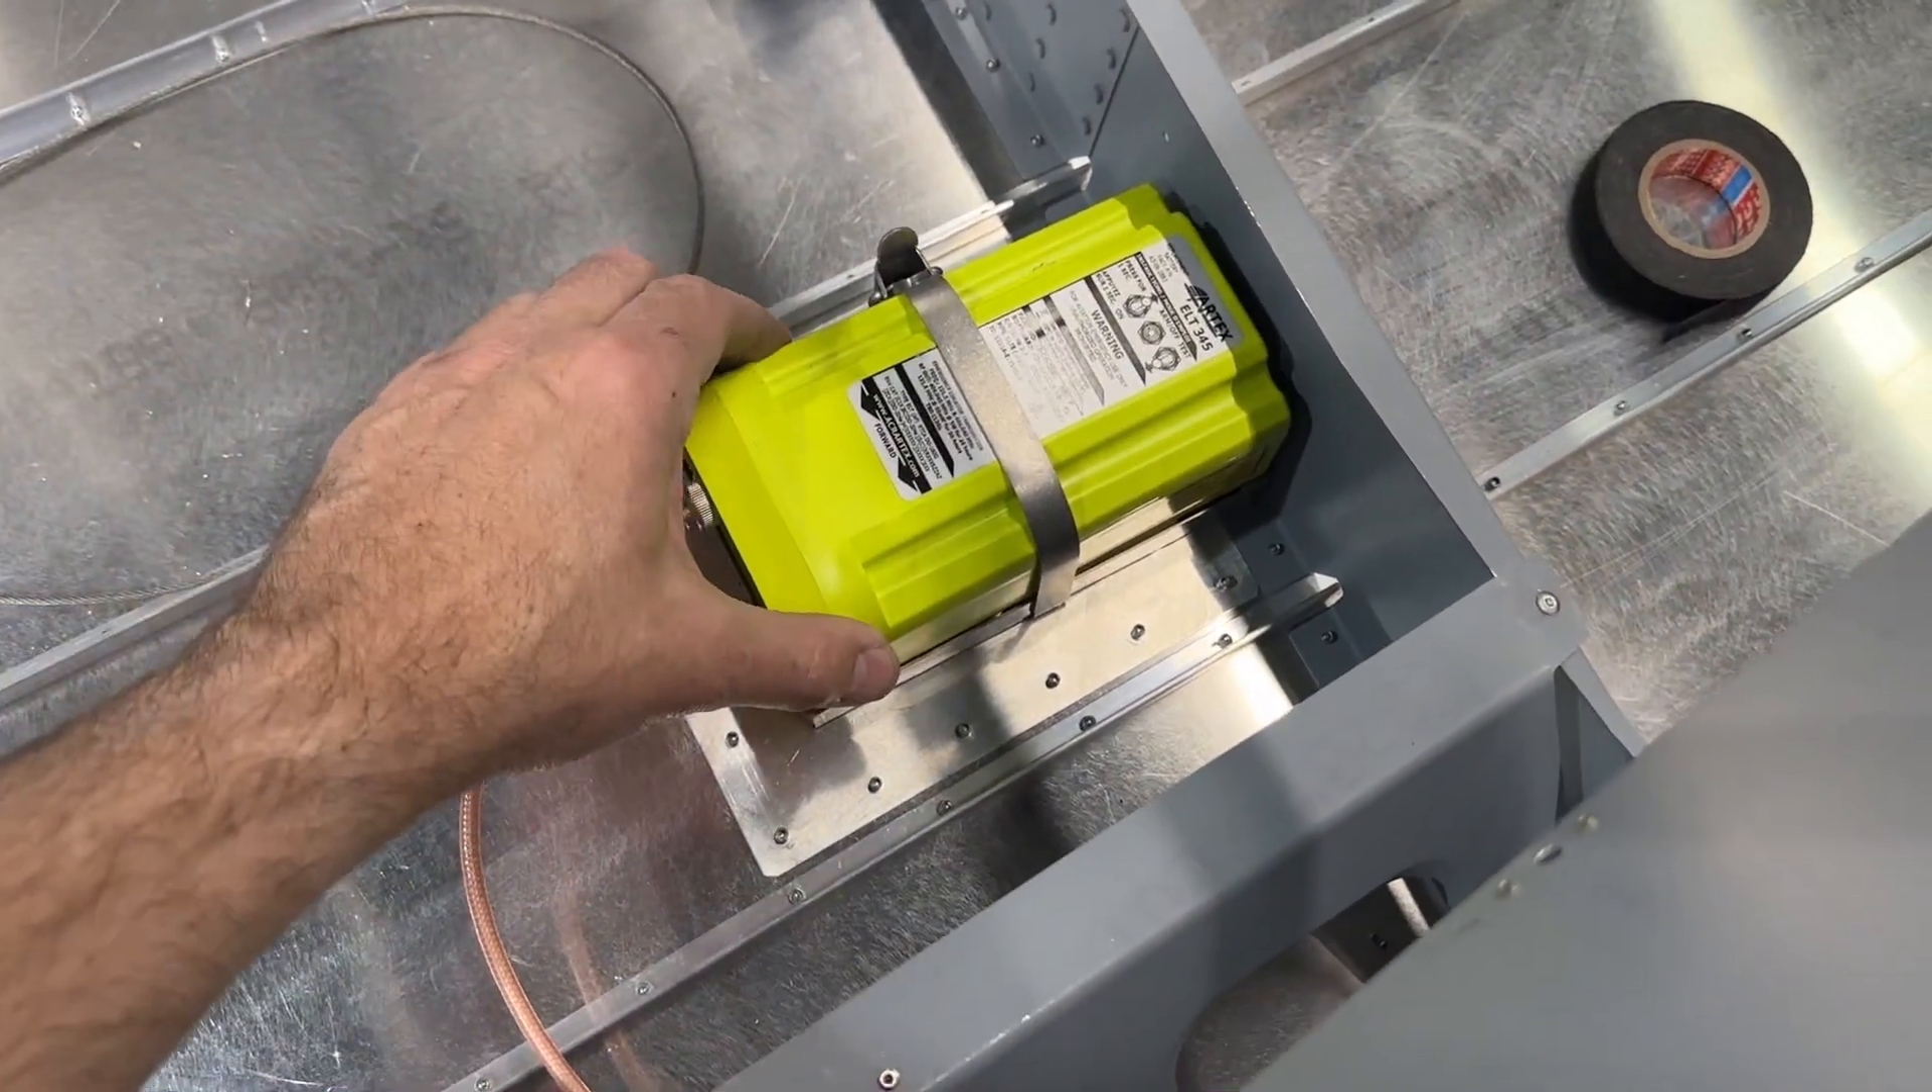ELT is mounted. That turned out quite nice. It's good and solid, and I'm happy with that.